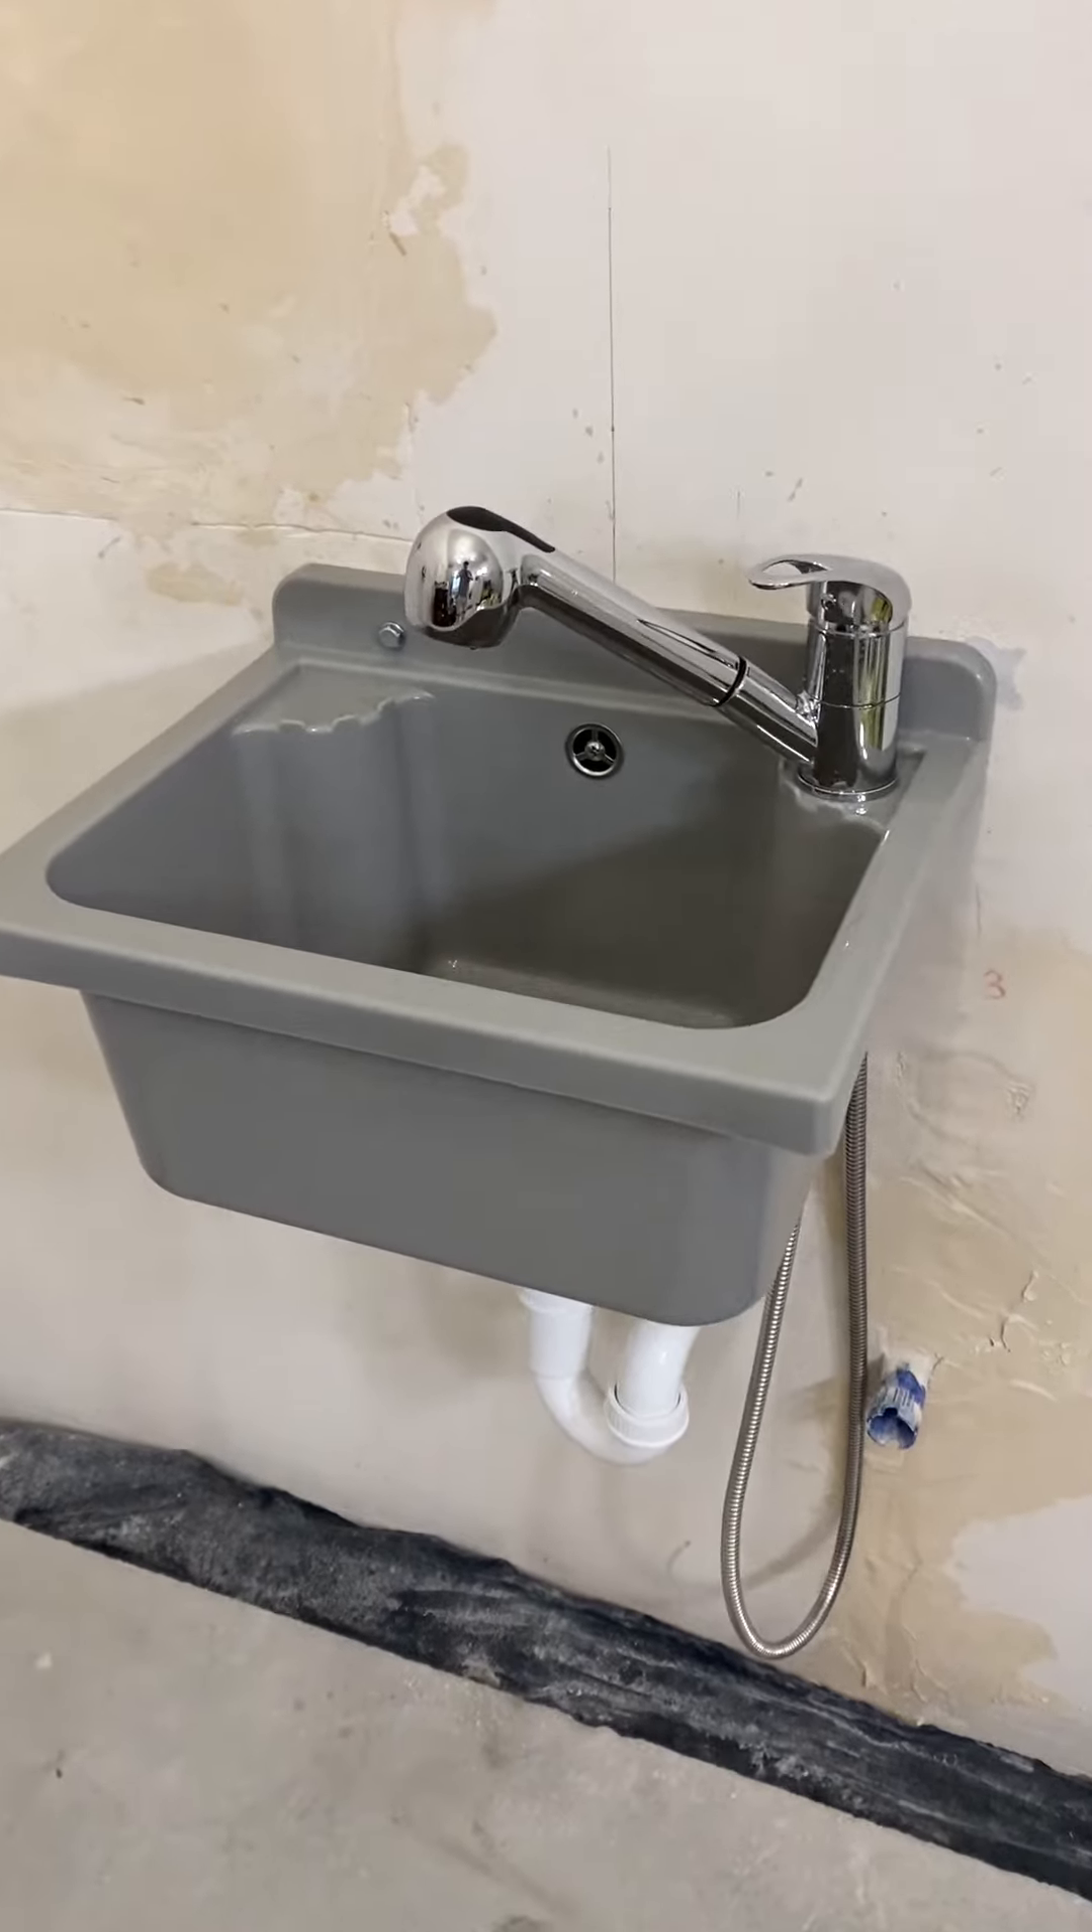A tak prezentuje się zamontowany zlew.